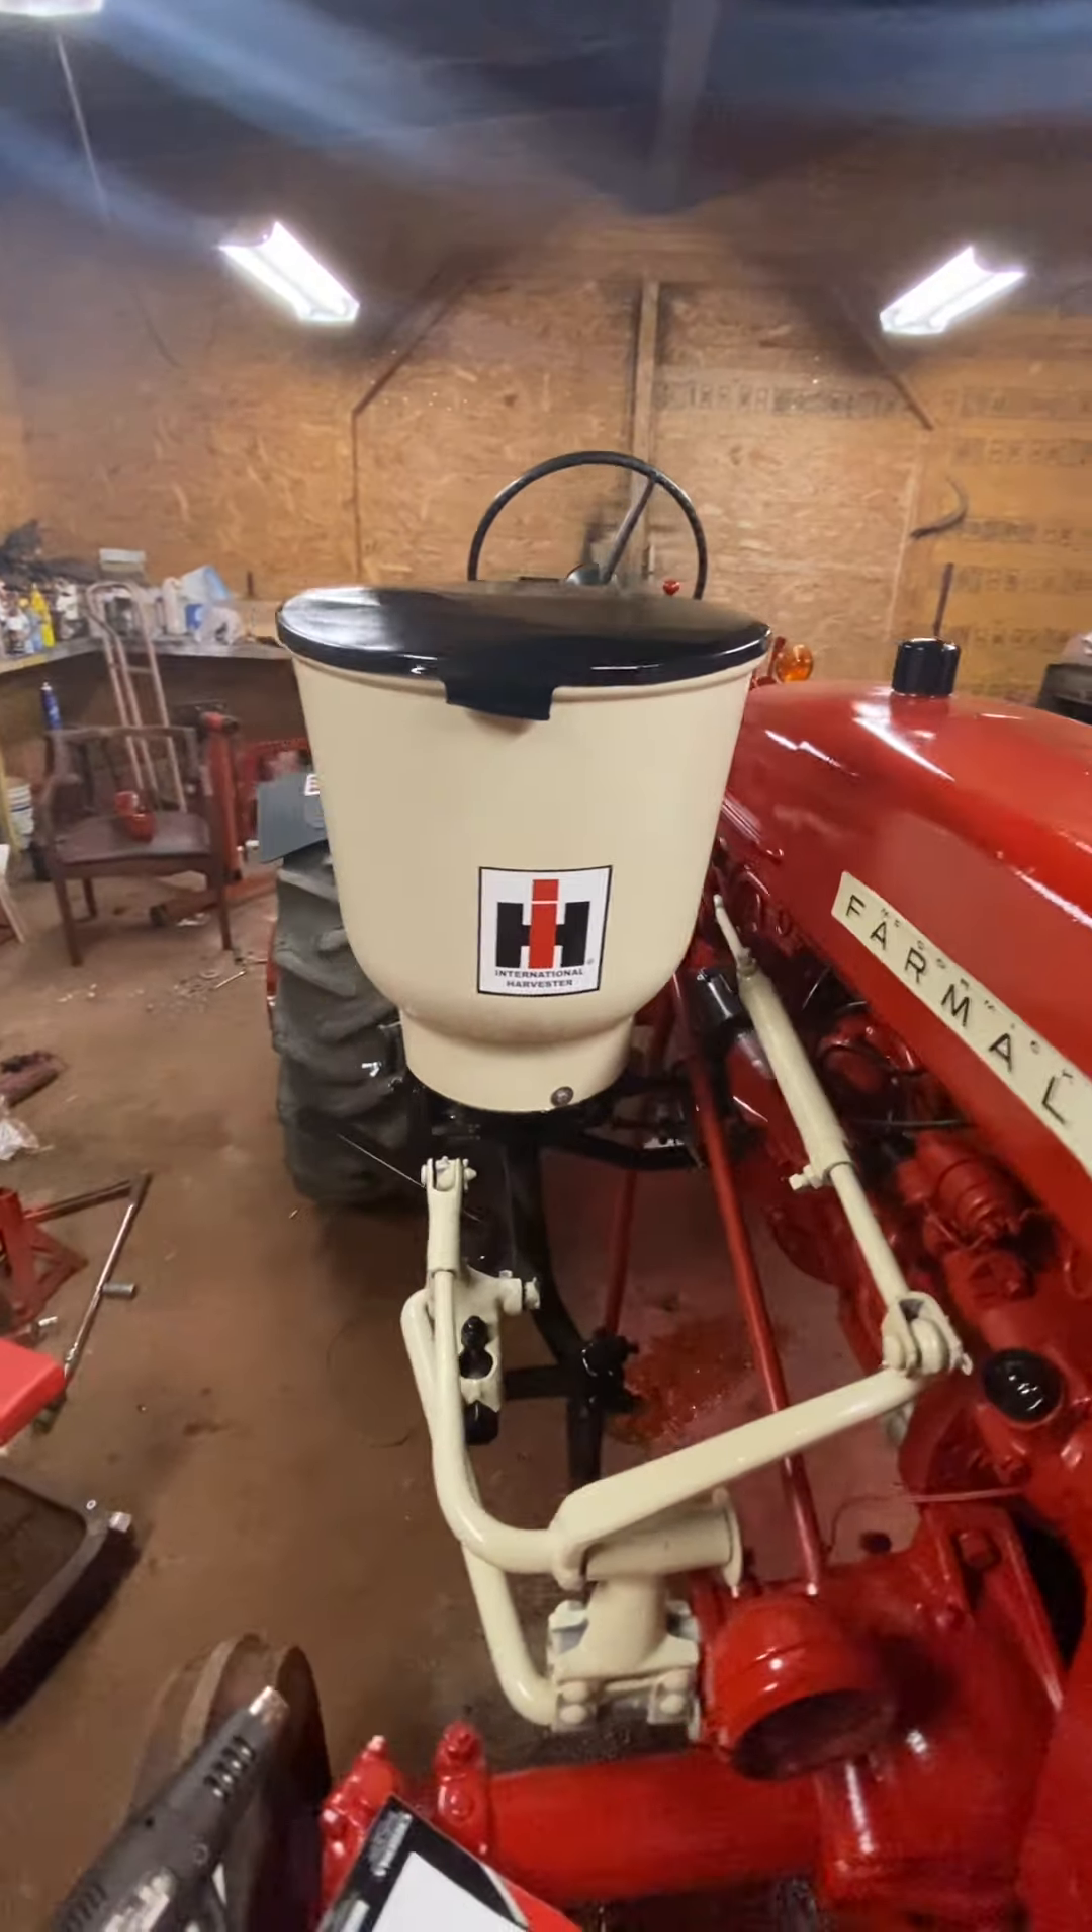Well this is the finished product on the fertilizer hopper nice top on it.